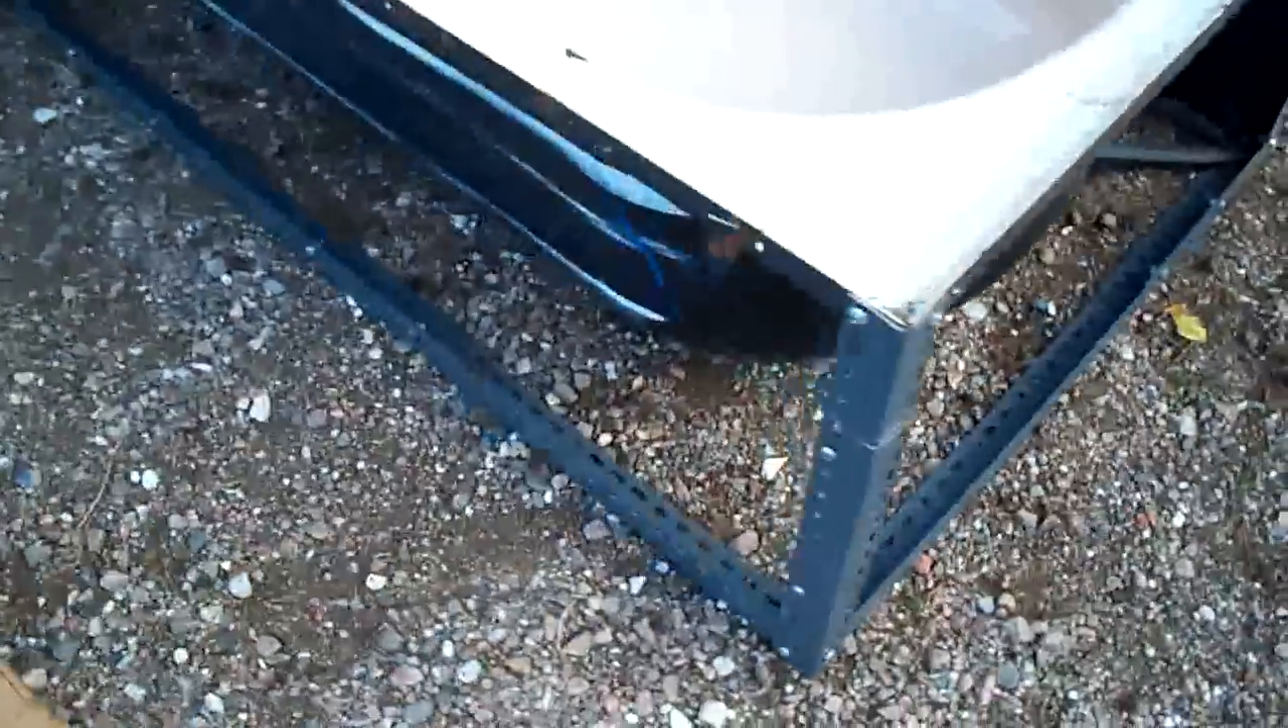Okay, I've got a frame now built Around the tub.